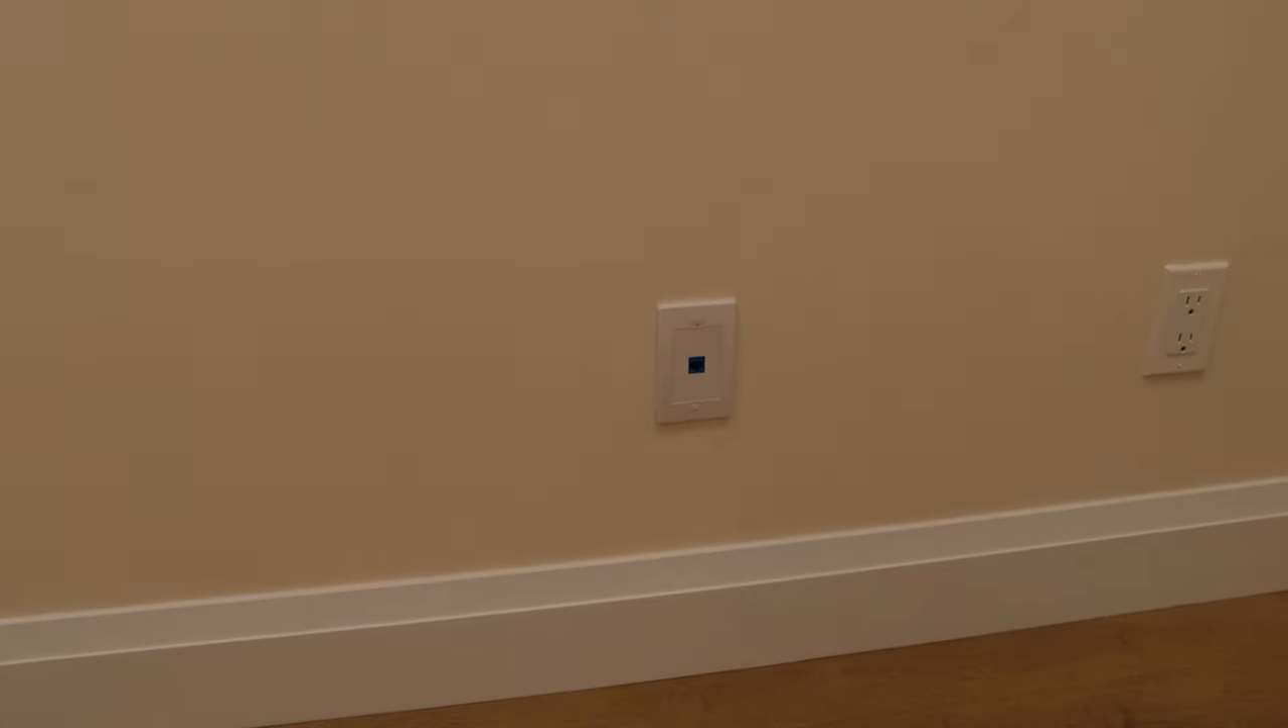And here's our data plates with the keystone jacks in them.